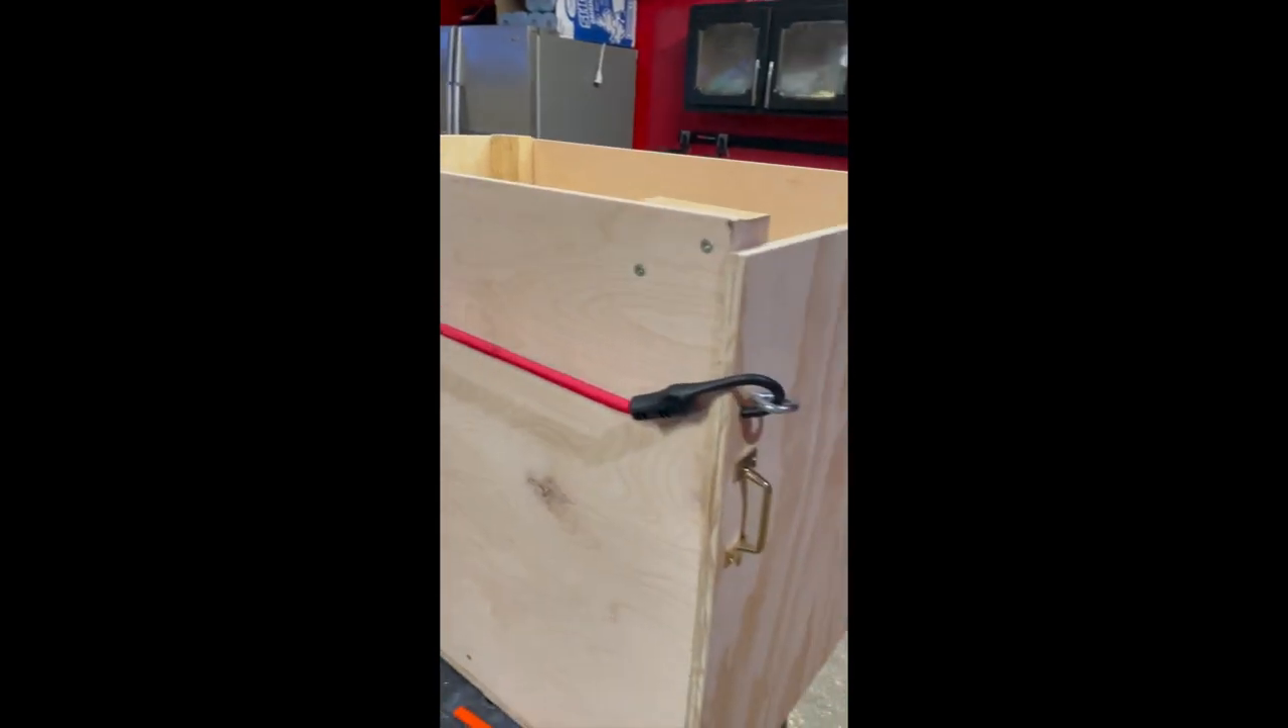So got the handle on and i just got kind of what i had laying around and i put up a contraption to keep the door closed.